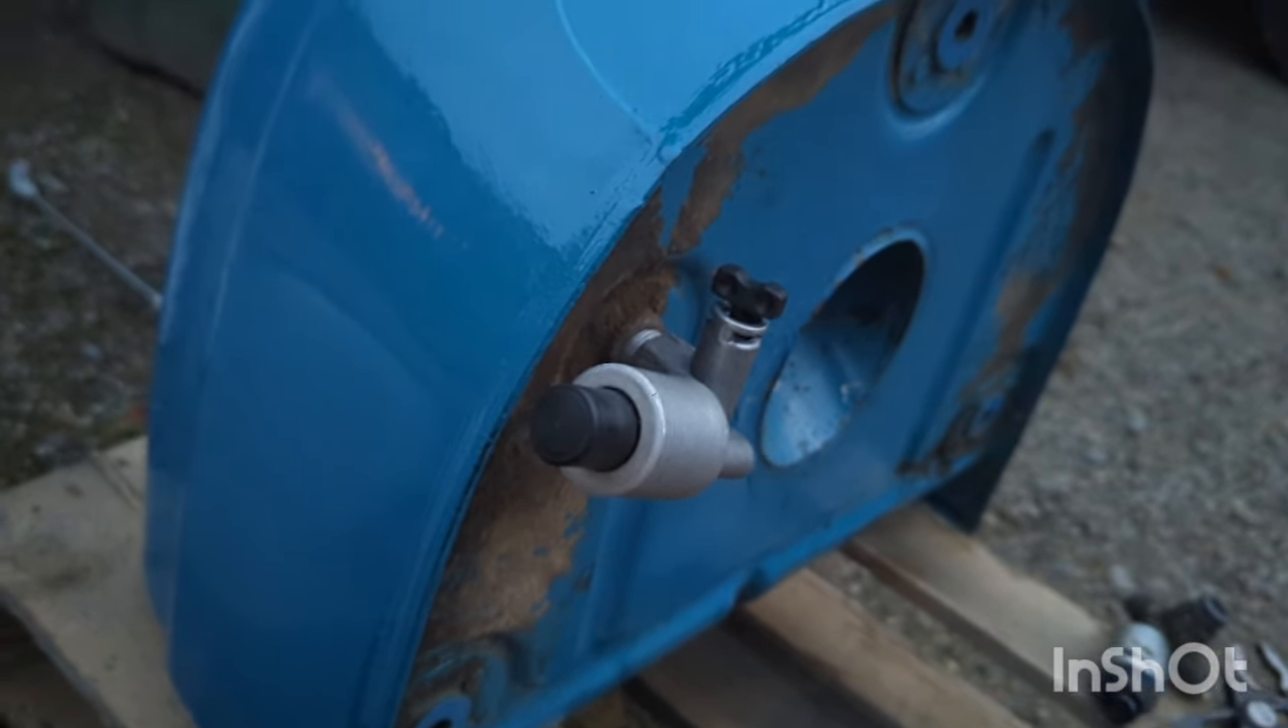I've got the new petcock and primer mechanism installed to the tank there.